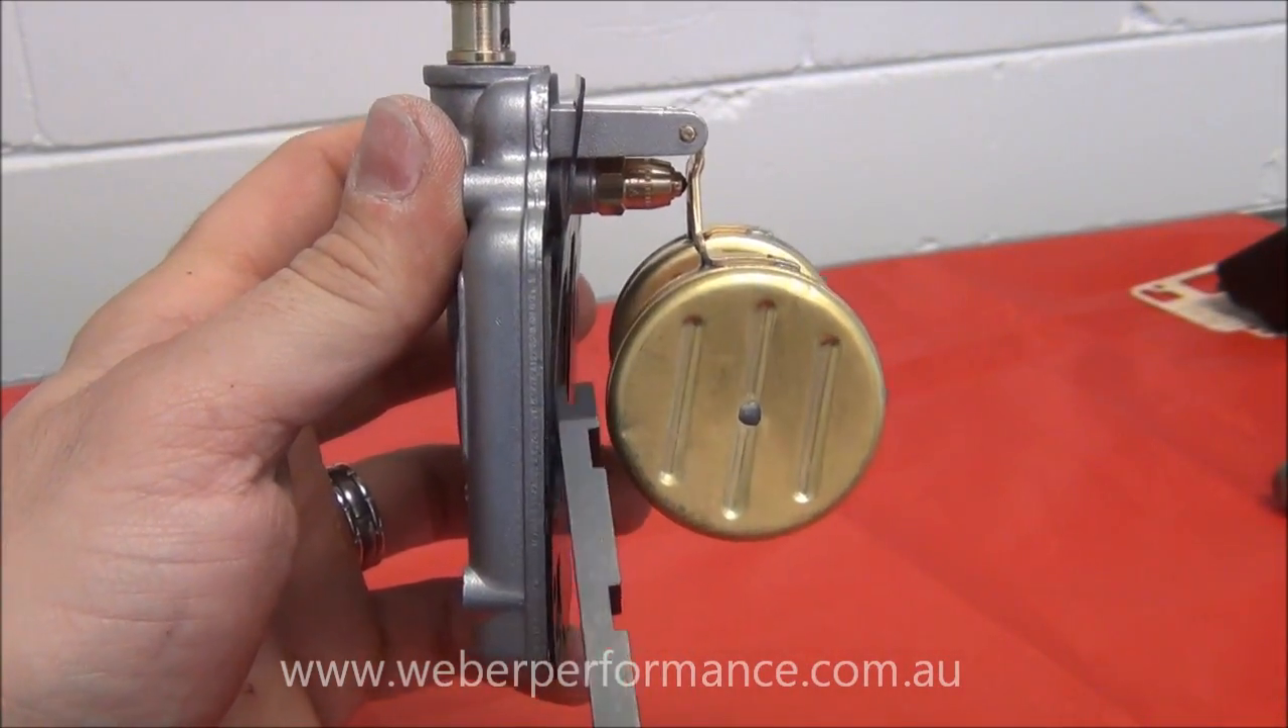And then we have our float installed.